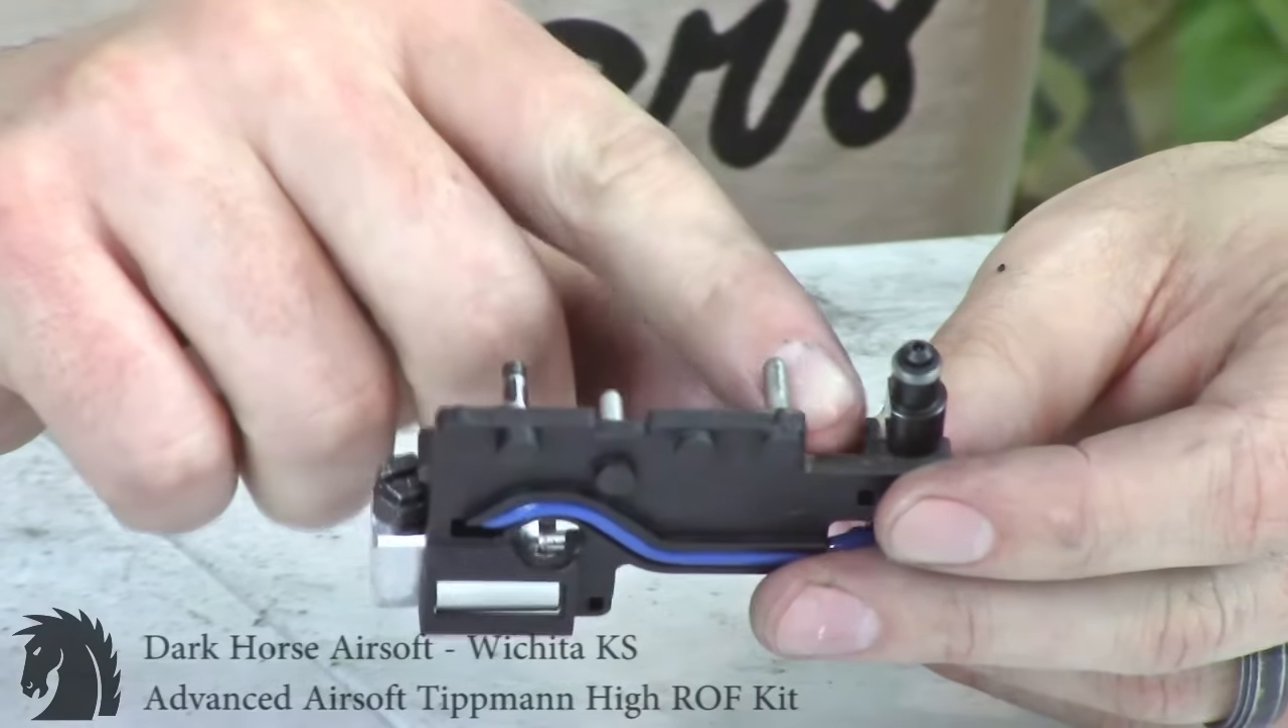So the blue hose is installed here.